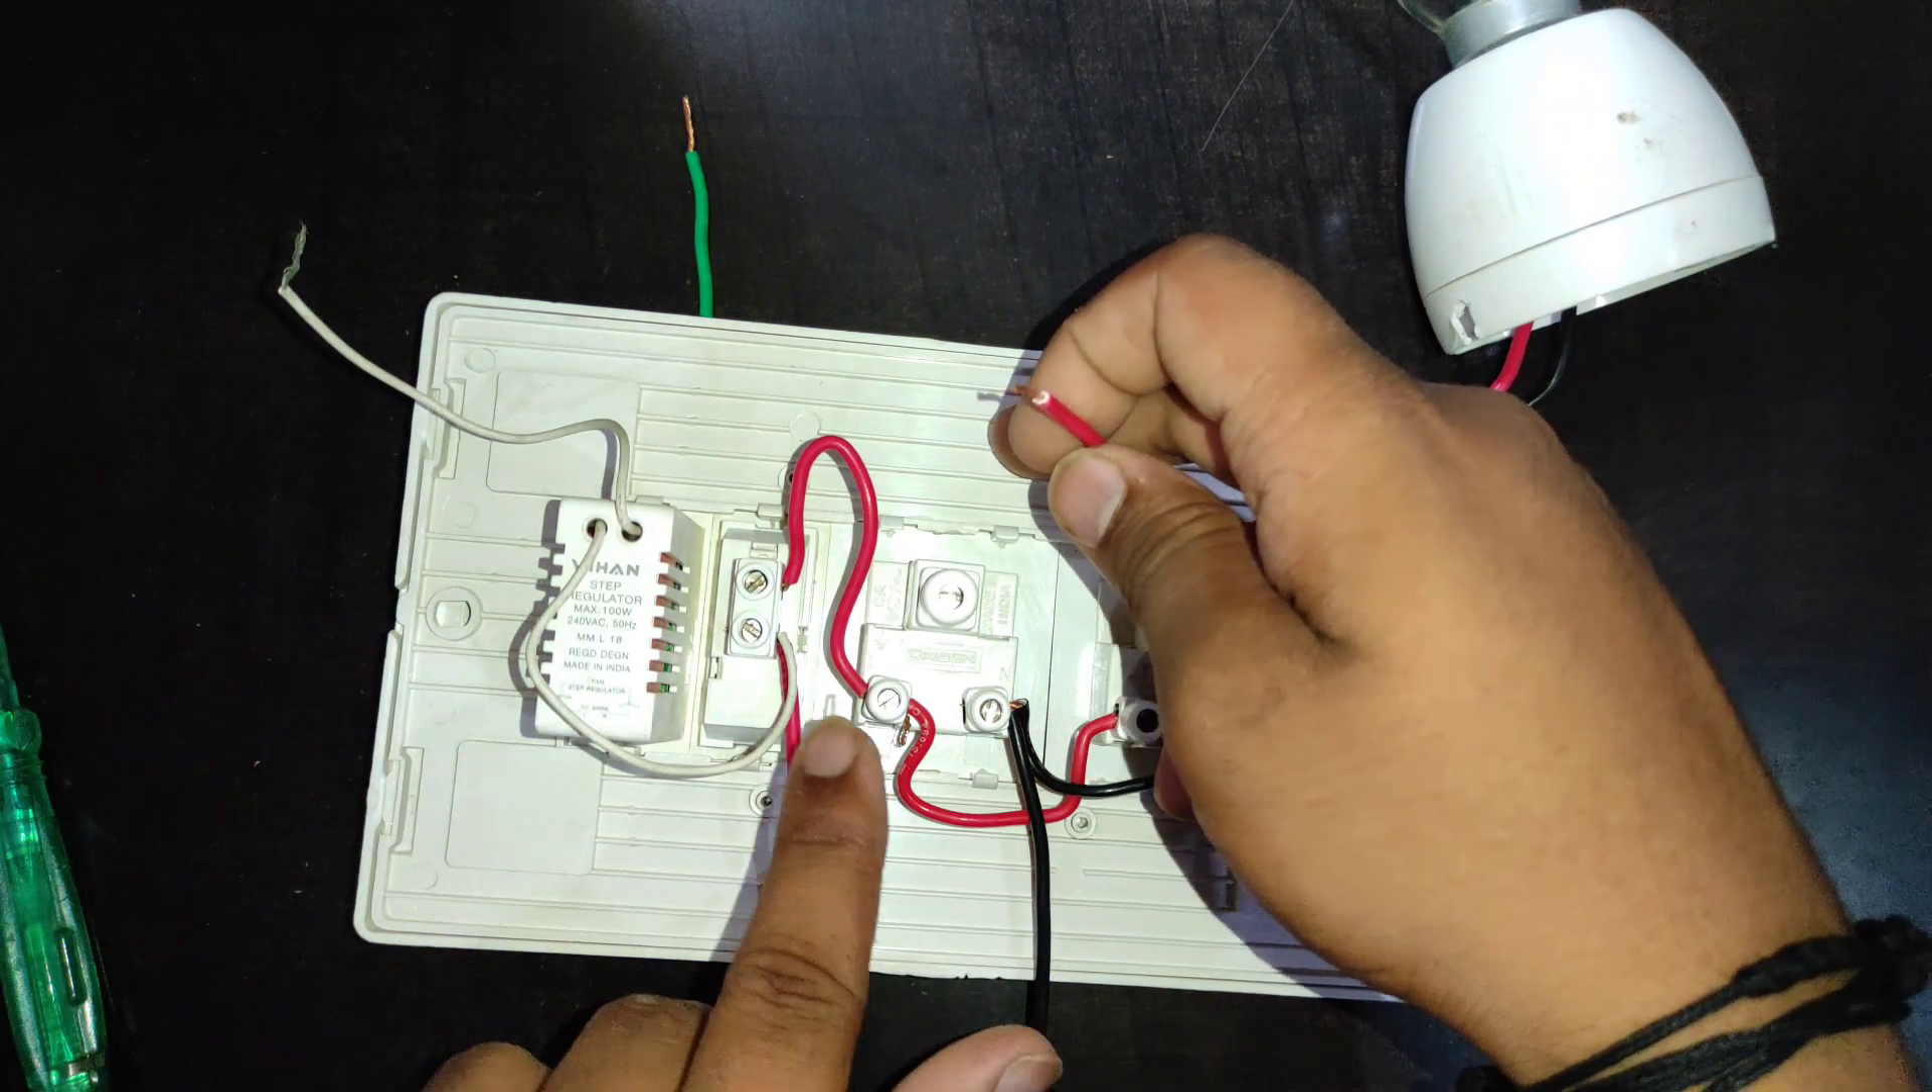बीच में मैंने यह यहां पर fan regulator का एक adapter लगा दिया है।